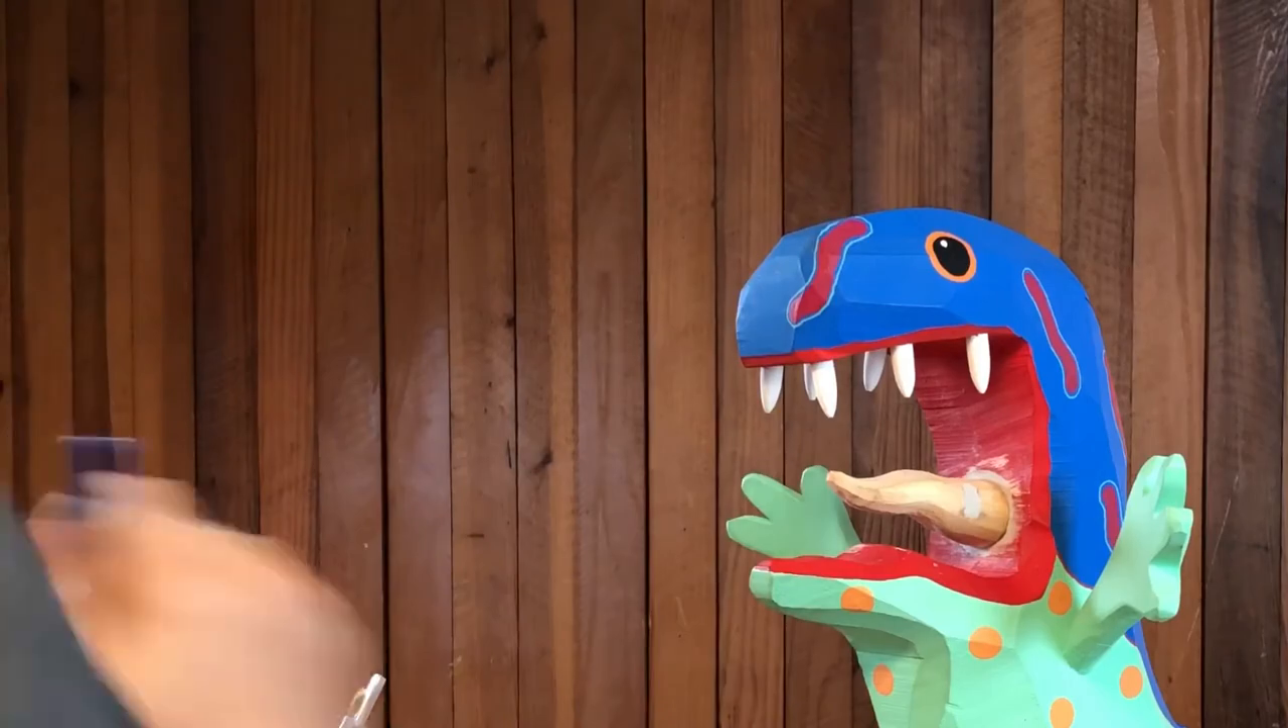As you can see, I got the tongue all nicely mounted in there and puttied up.